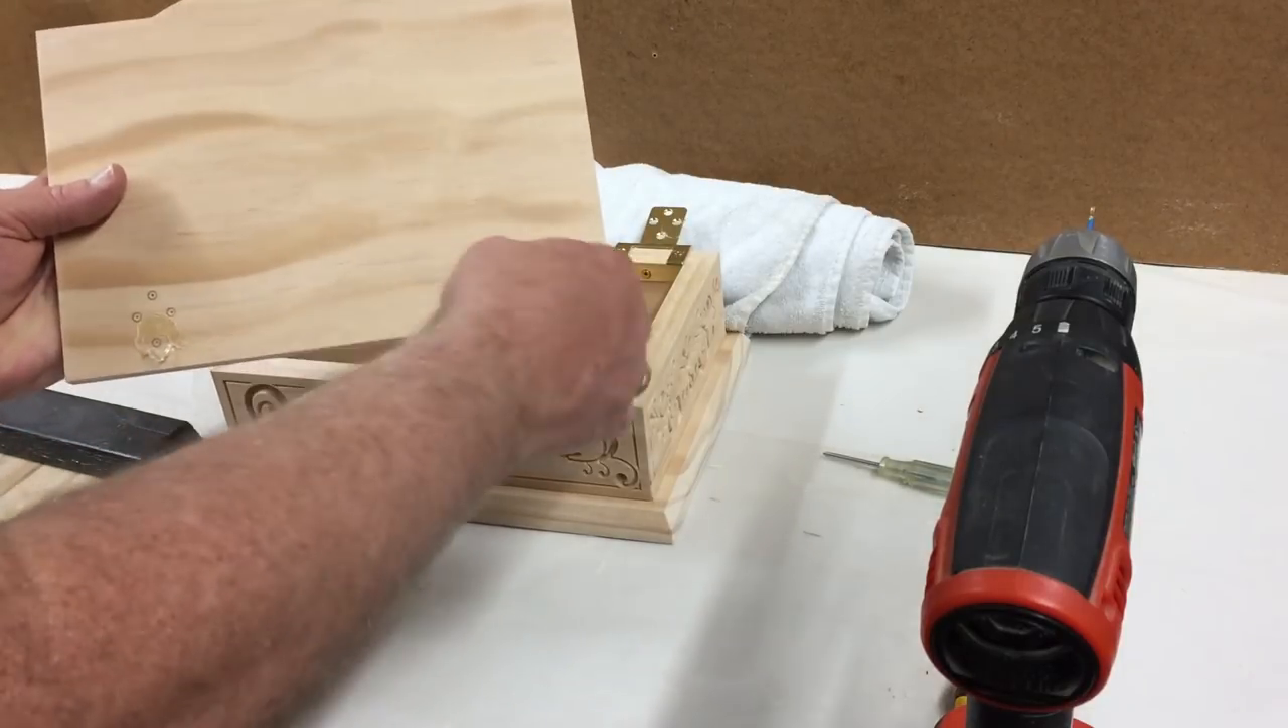I've gone ahead and removed the lid from the hinge.